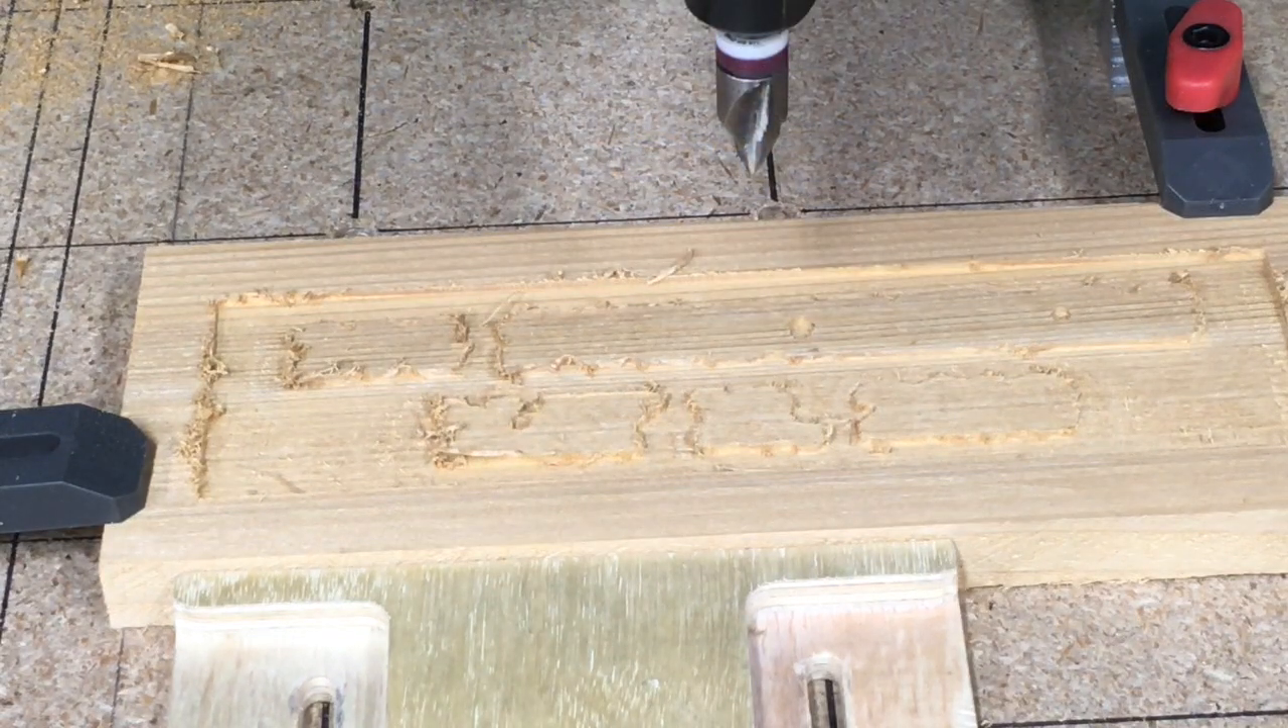Okay, I've changed the bit and put in the 60 degree V bit.